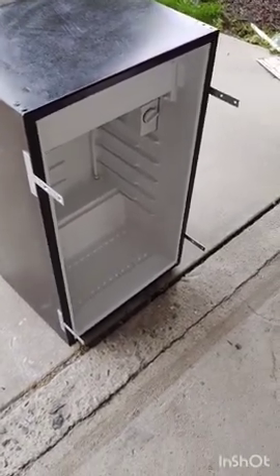Okay, you can see I've got the brackets on and I used screws and just a touch of Gorilla Glue.